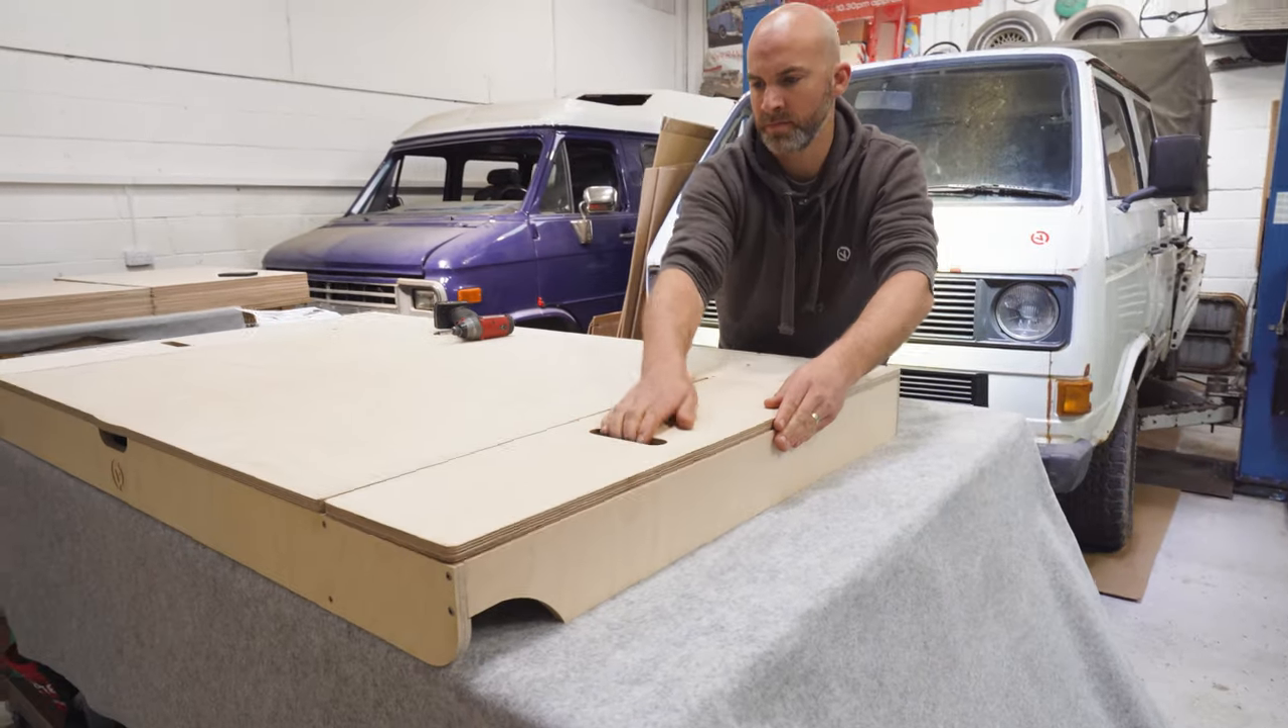And there's the box completely put together.